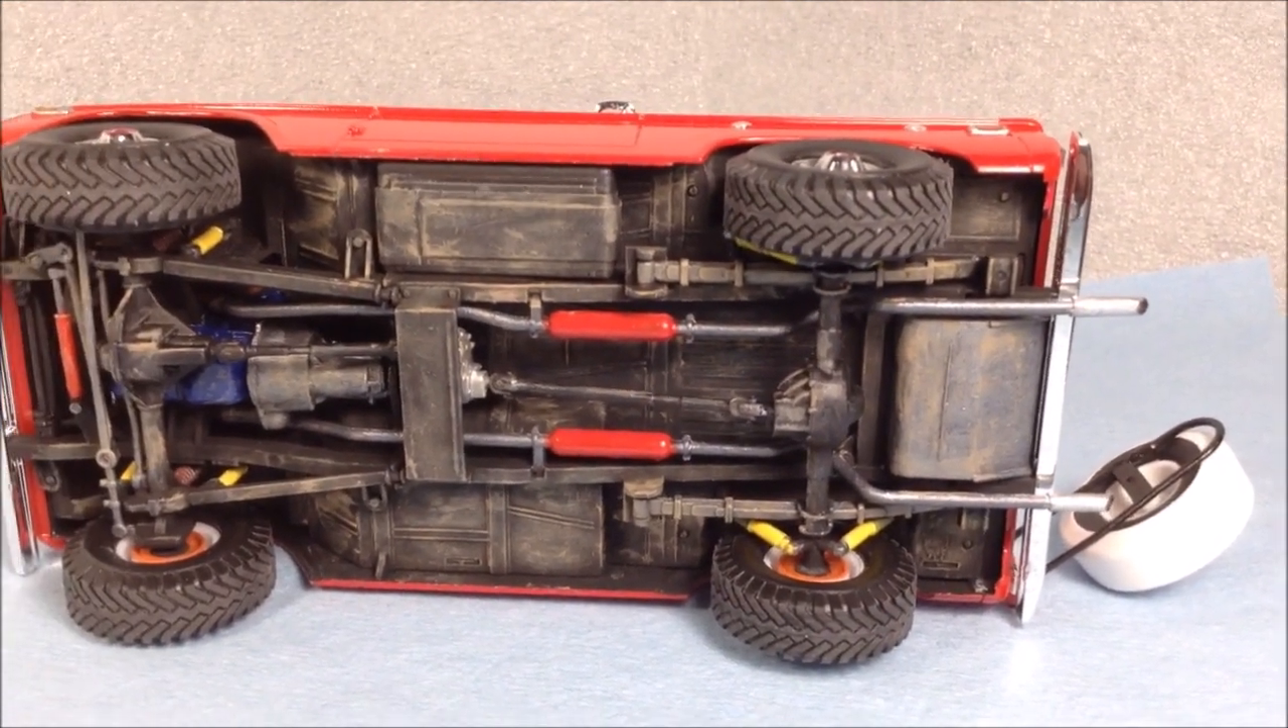I've added the scratch built chrome tips for the exhaust and put the tire carrier on.